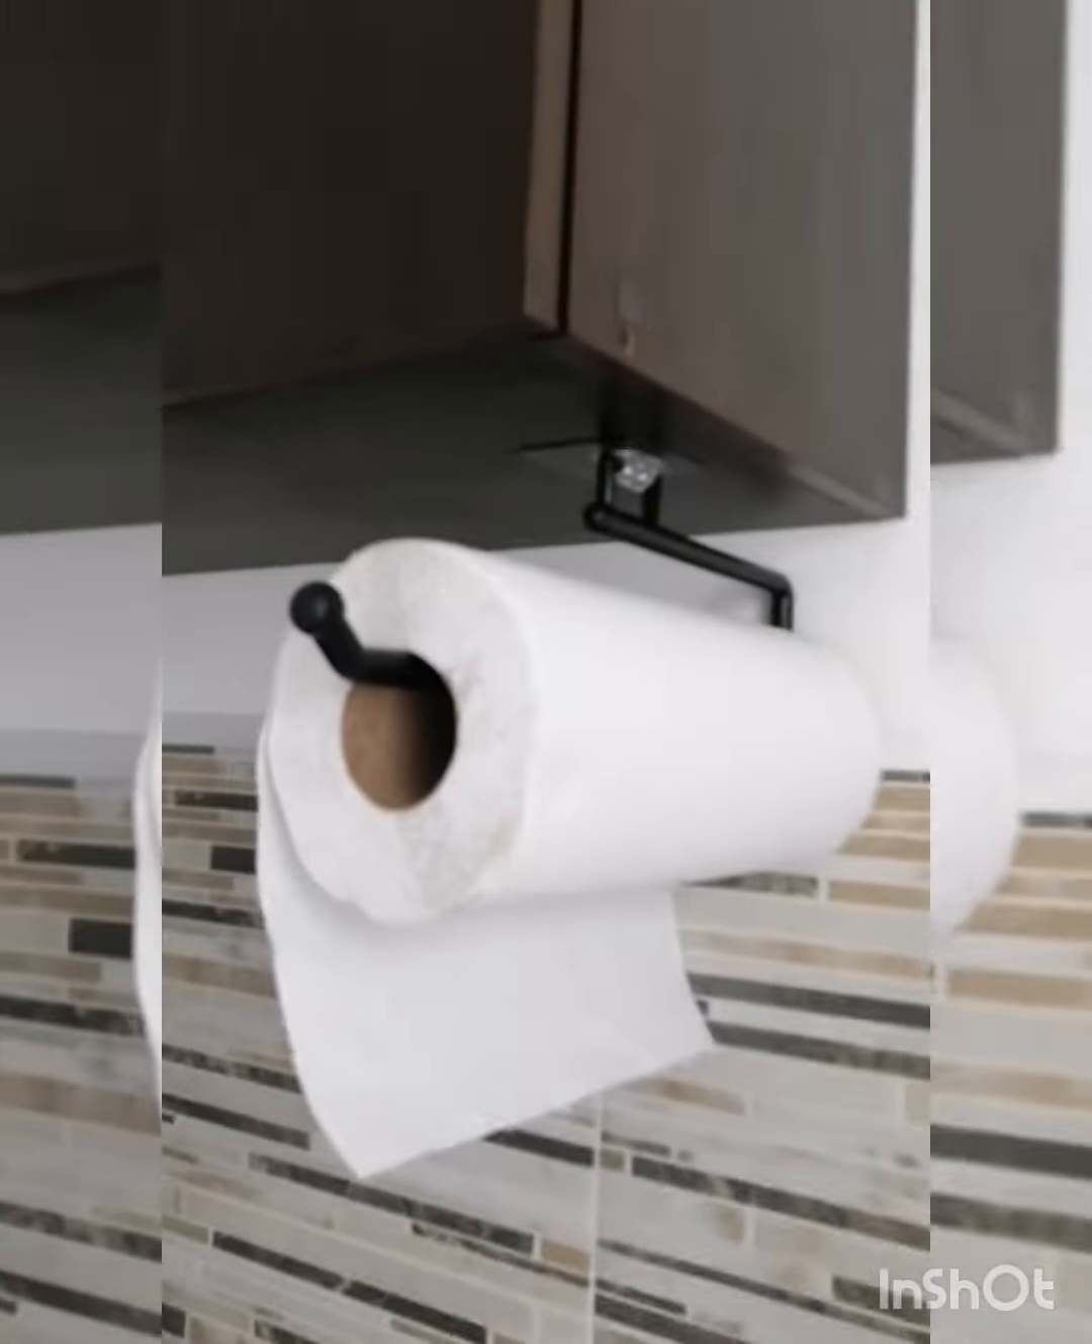Es así como ya queda acomodado nuestro toallero stick.